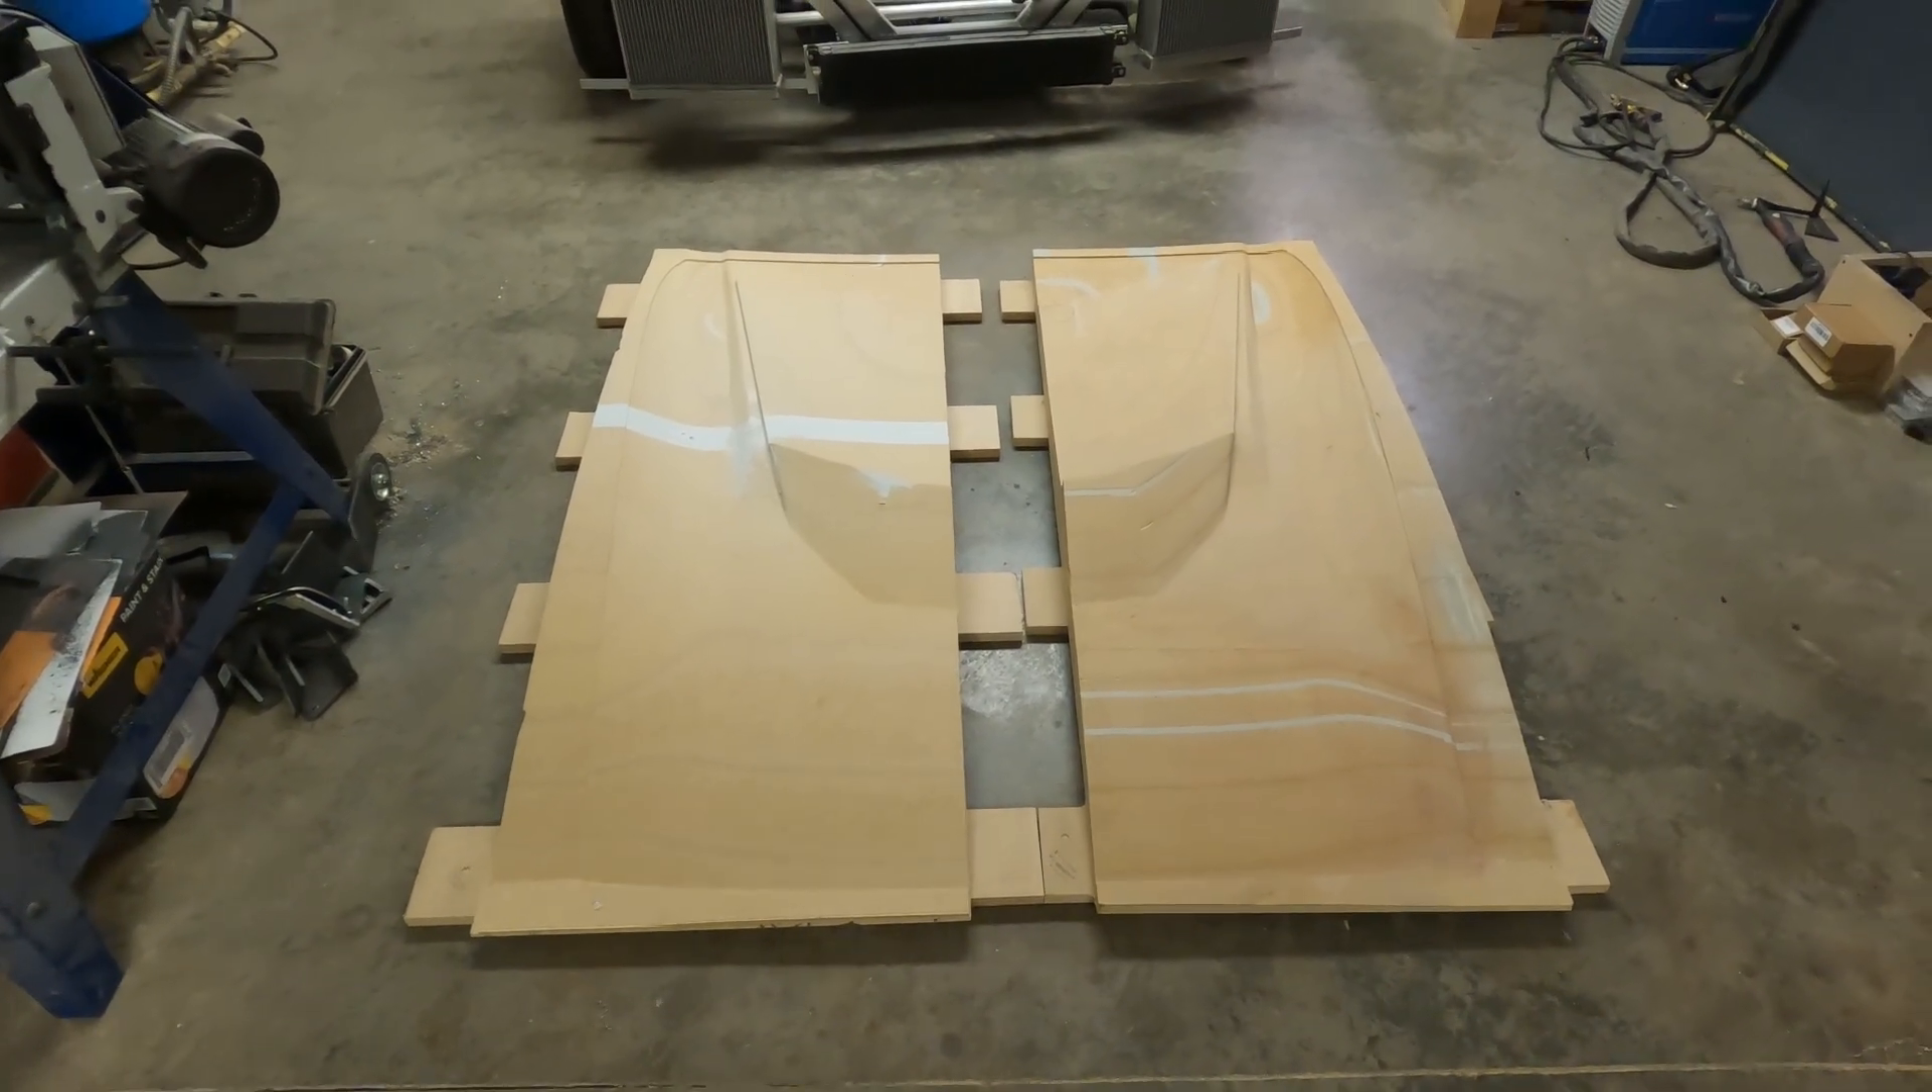I need to remove the spacer pieces off the back and get these two halves glued together so I can start finishing this mold.